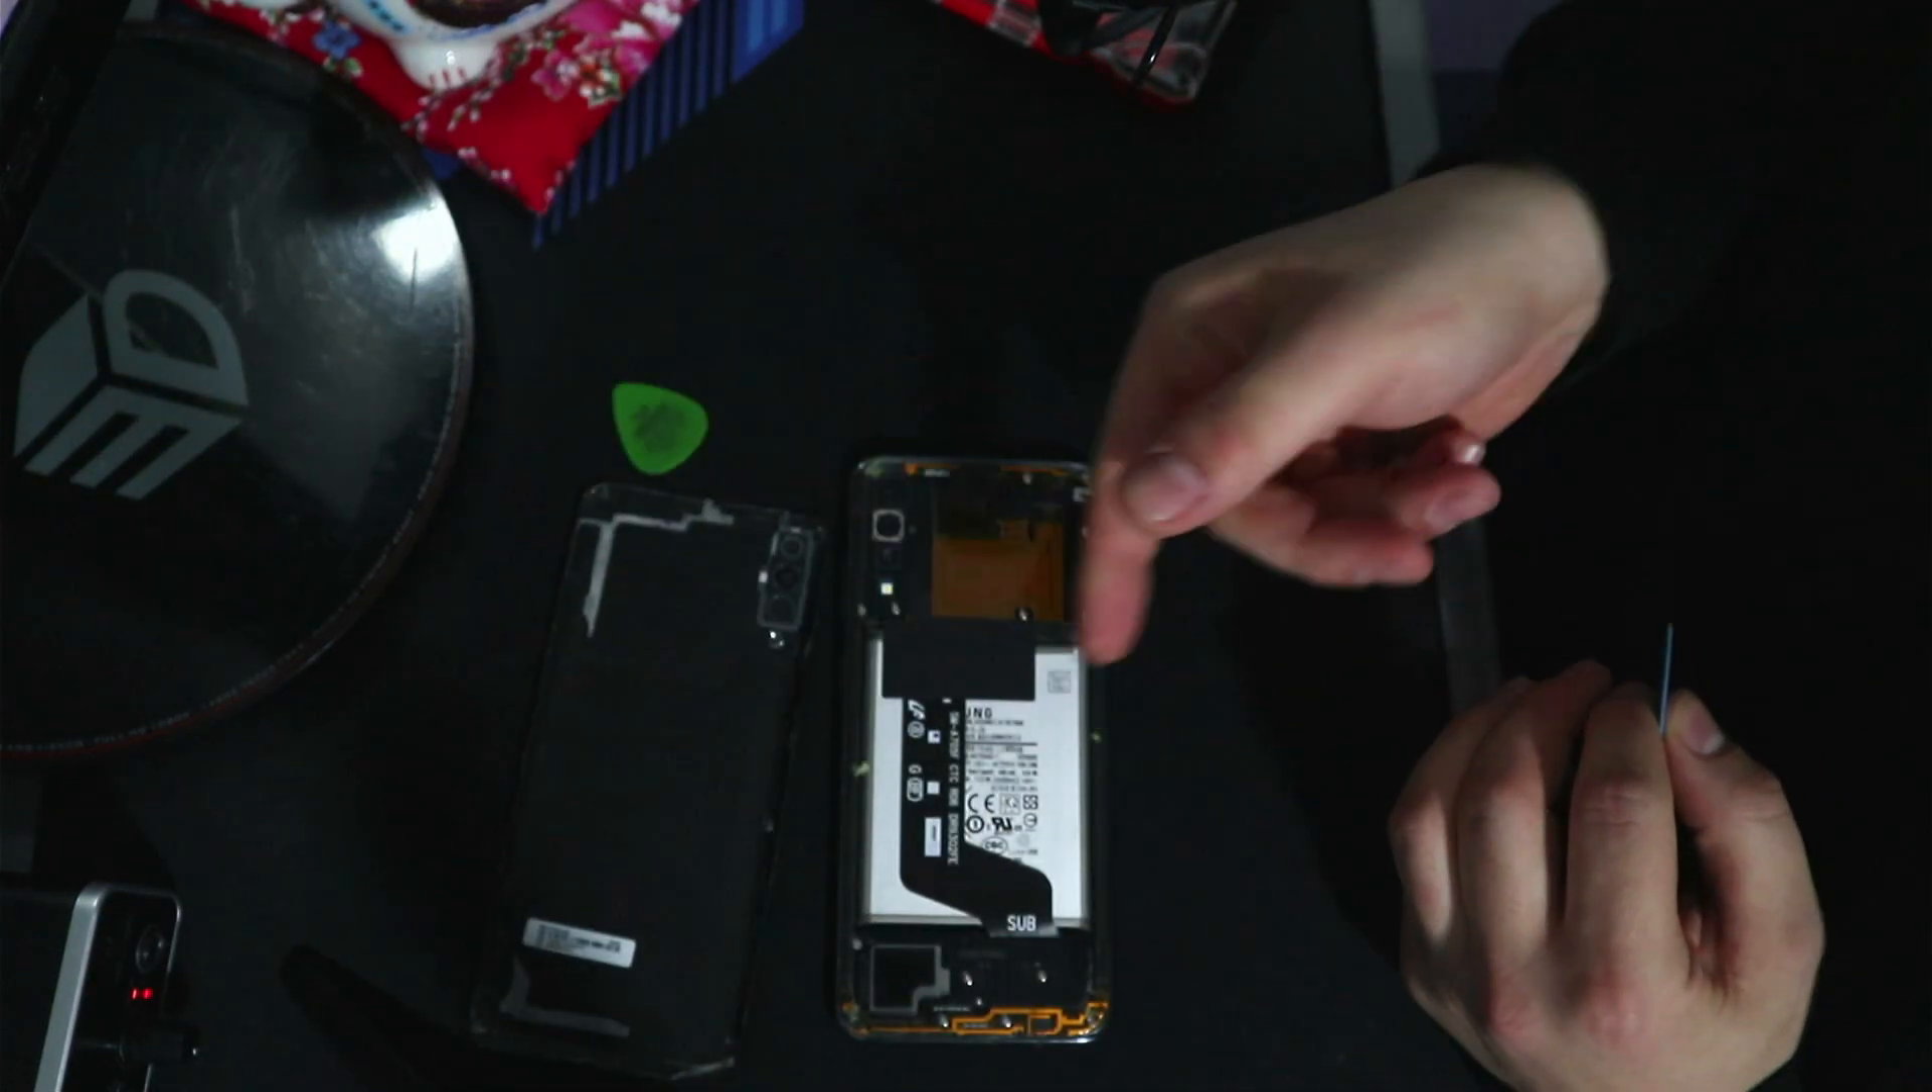Wow and look just like that with a simple bit of um elbow grease and a little bit of force there you go you got the back cover off.